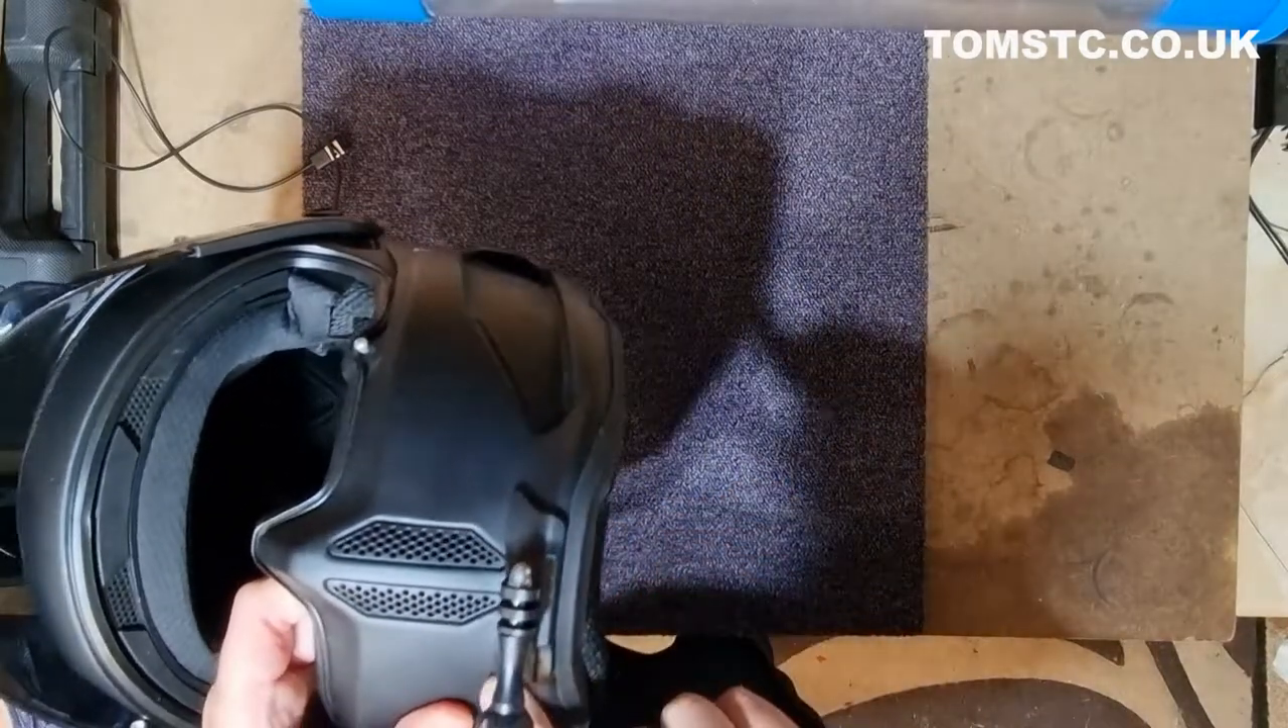Okay so here we have our helmet ready to go and as you can see I've already fitted the GoPro chin mount.